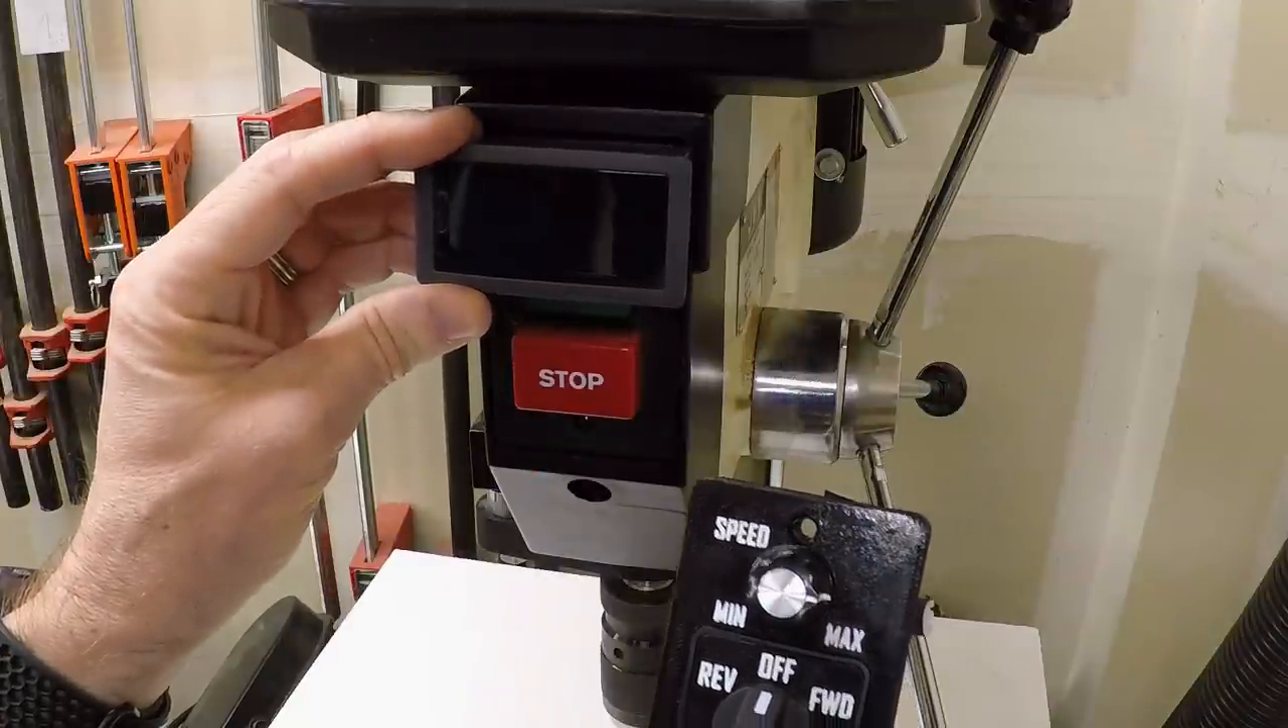The tachometer is actually wider than the switch plate so it's not really possible to put it in there.